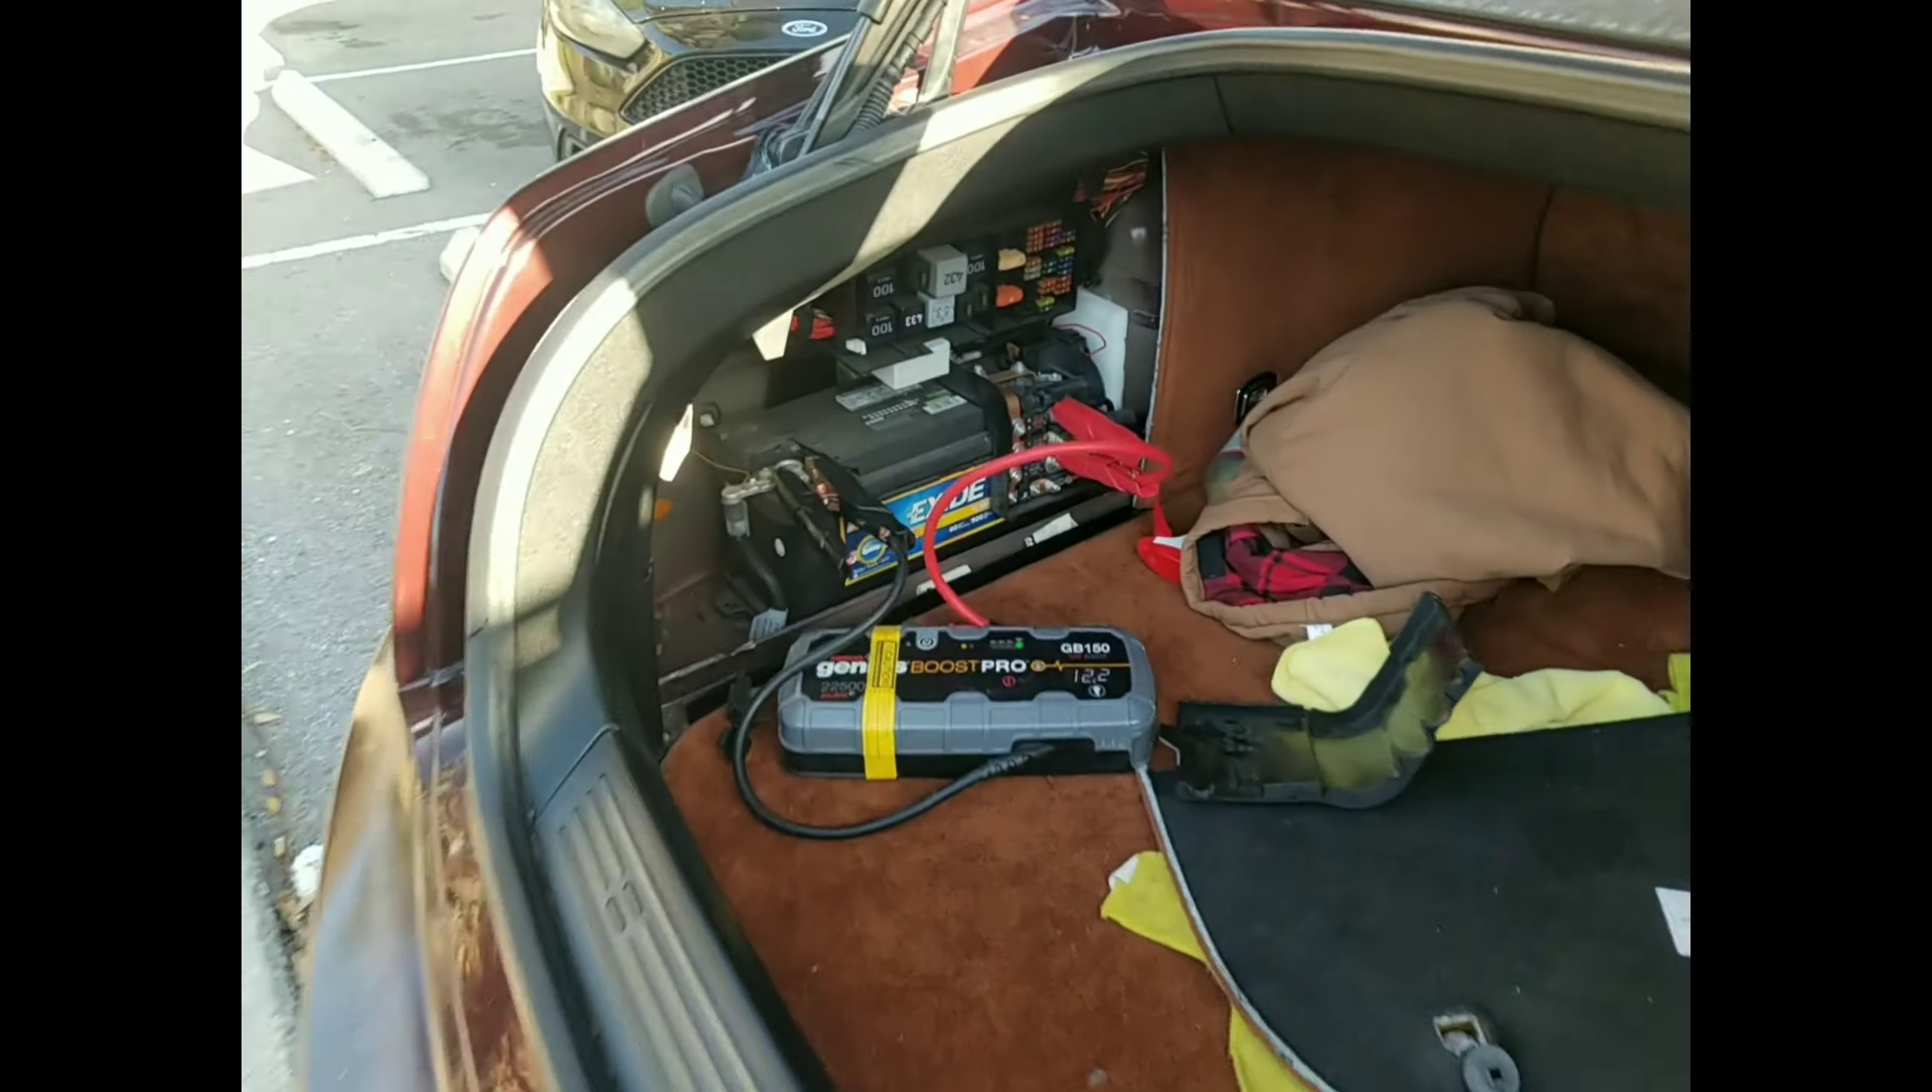And I've got the GB150 box hooked here to the main battery in the back.